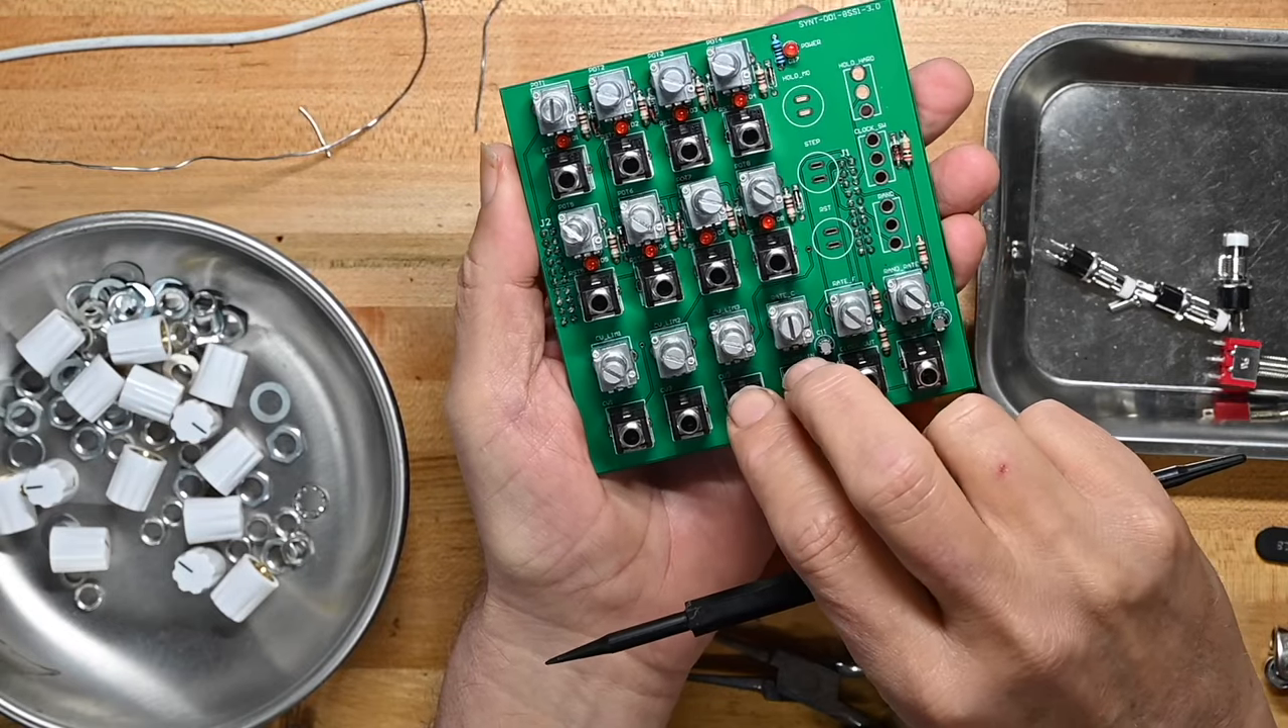There's all the pots and jacks on.